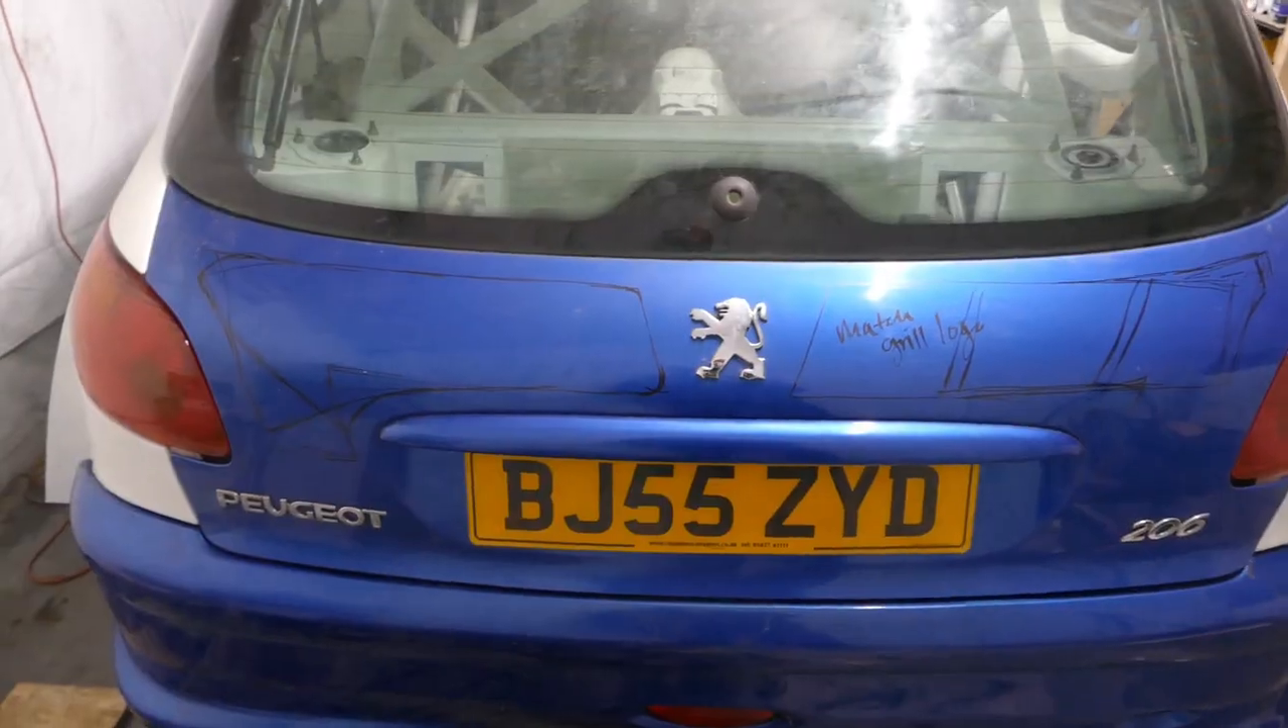So that's the look from the back with the boot and the bumper on.